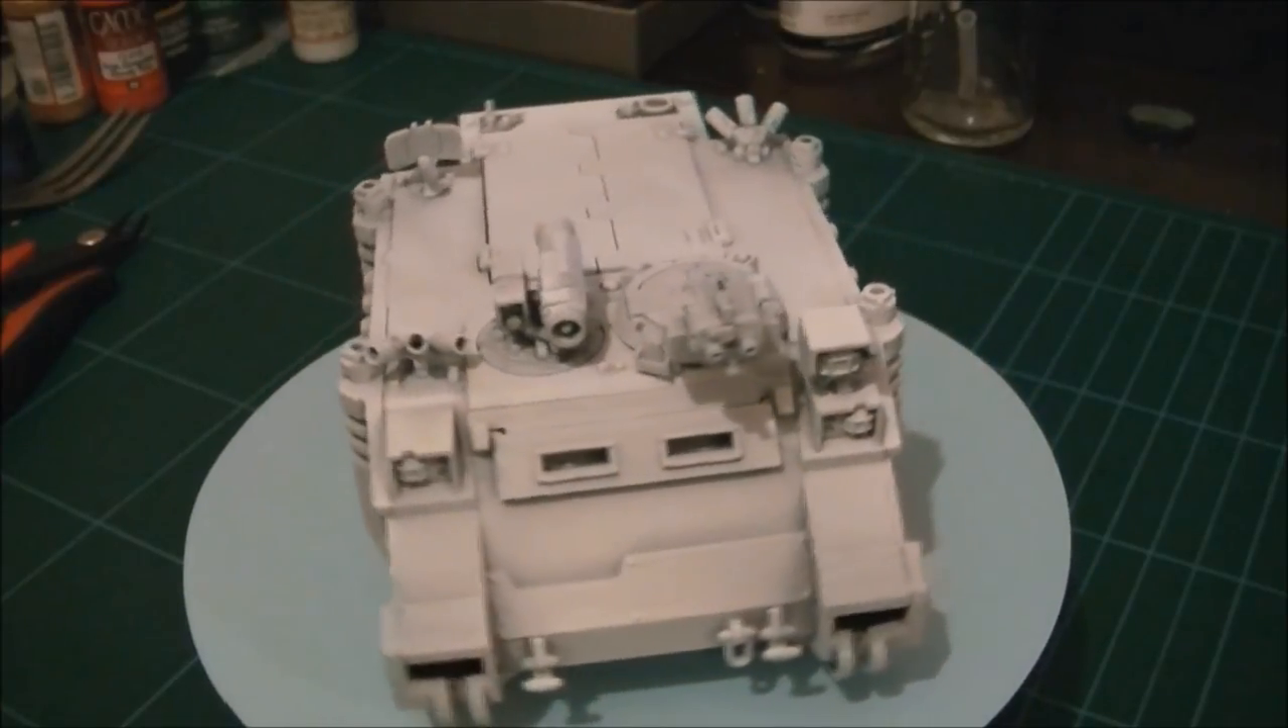Ok, so I've cut all the parts off the sprue, cleaned up any flash, assembled the actual tank itself.